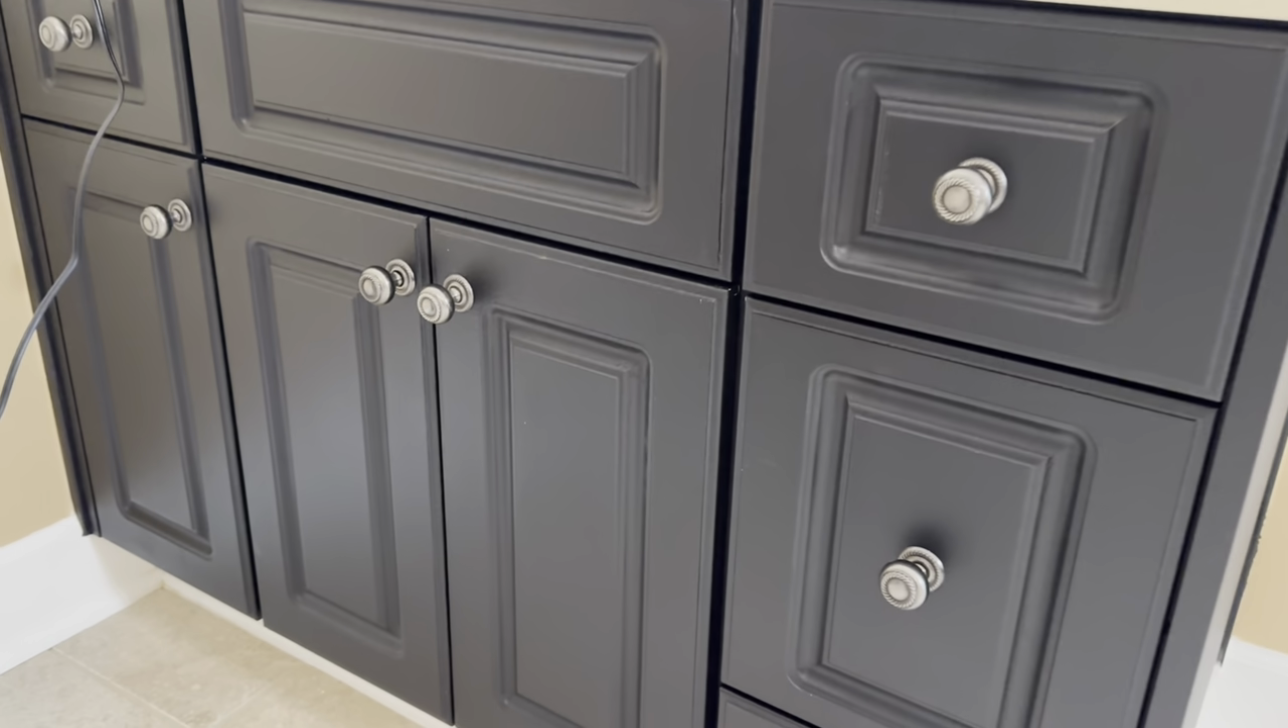I have now put back the drawers and the doors and the knobs on them.